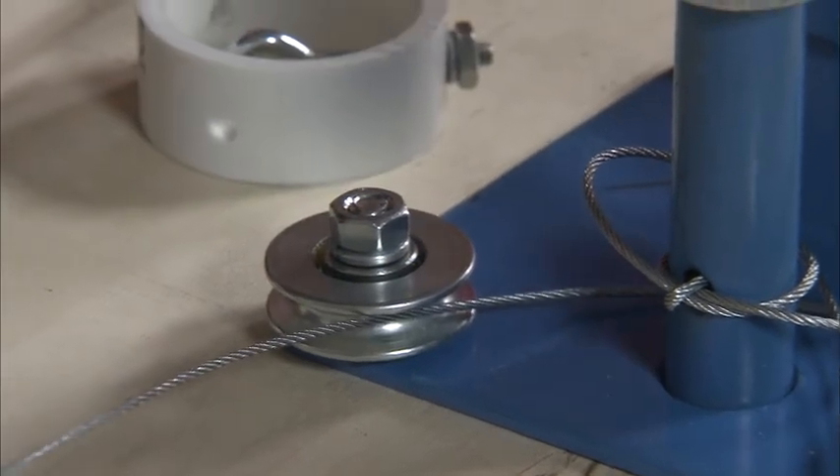Okay, now we've got our cable running across the front pulley.